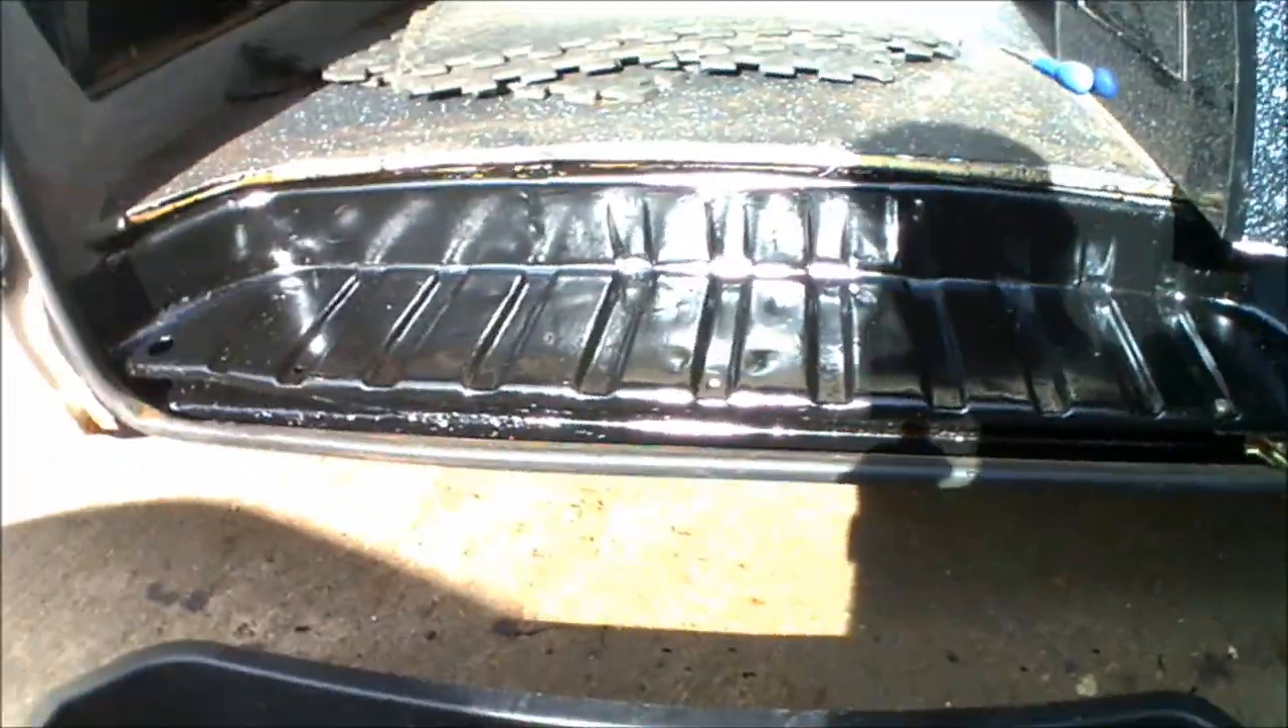So the only thing i've got left to do now Literally is just fit the plastic step on the top.